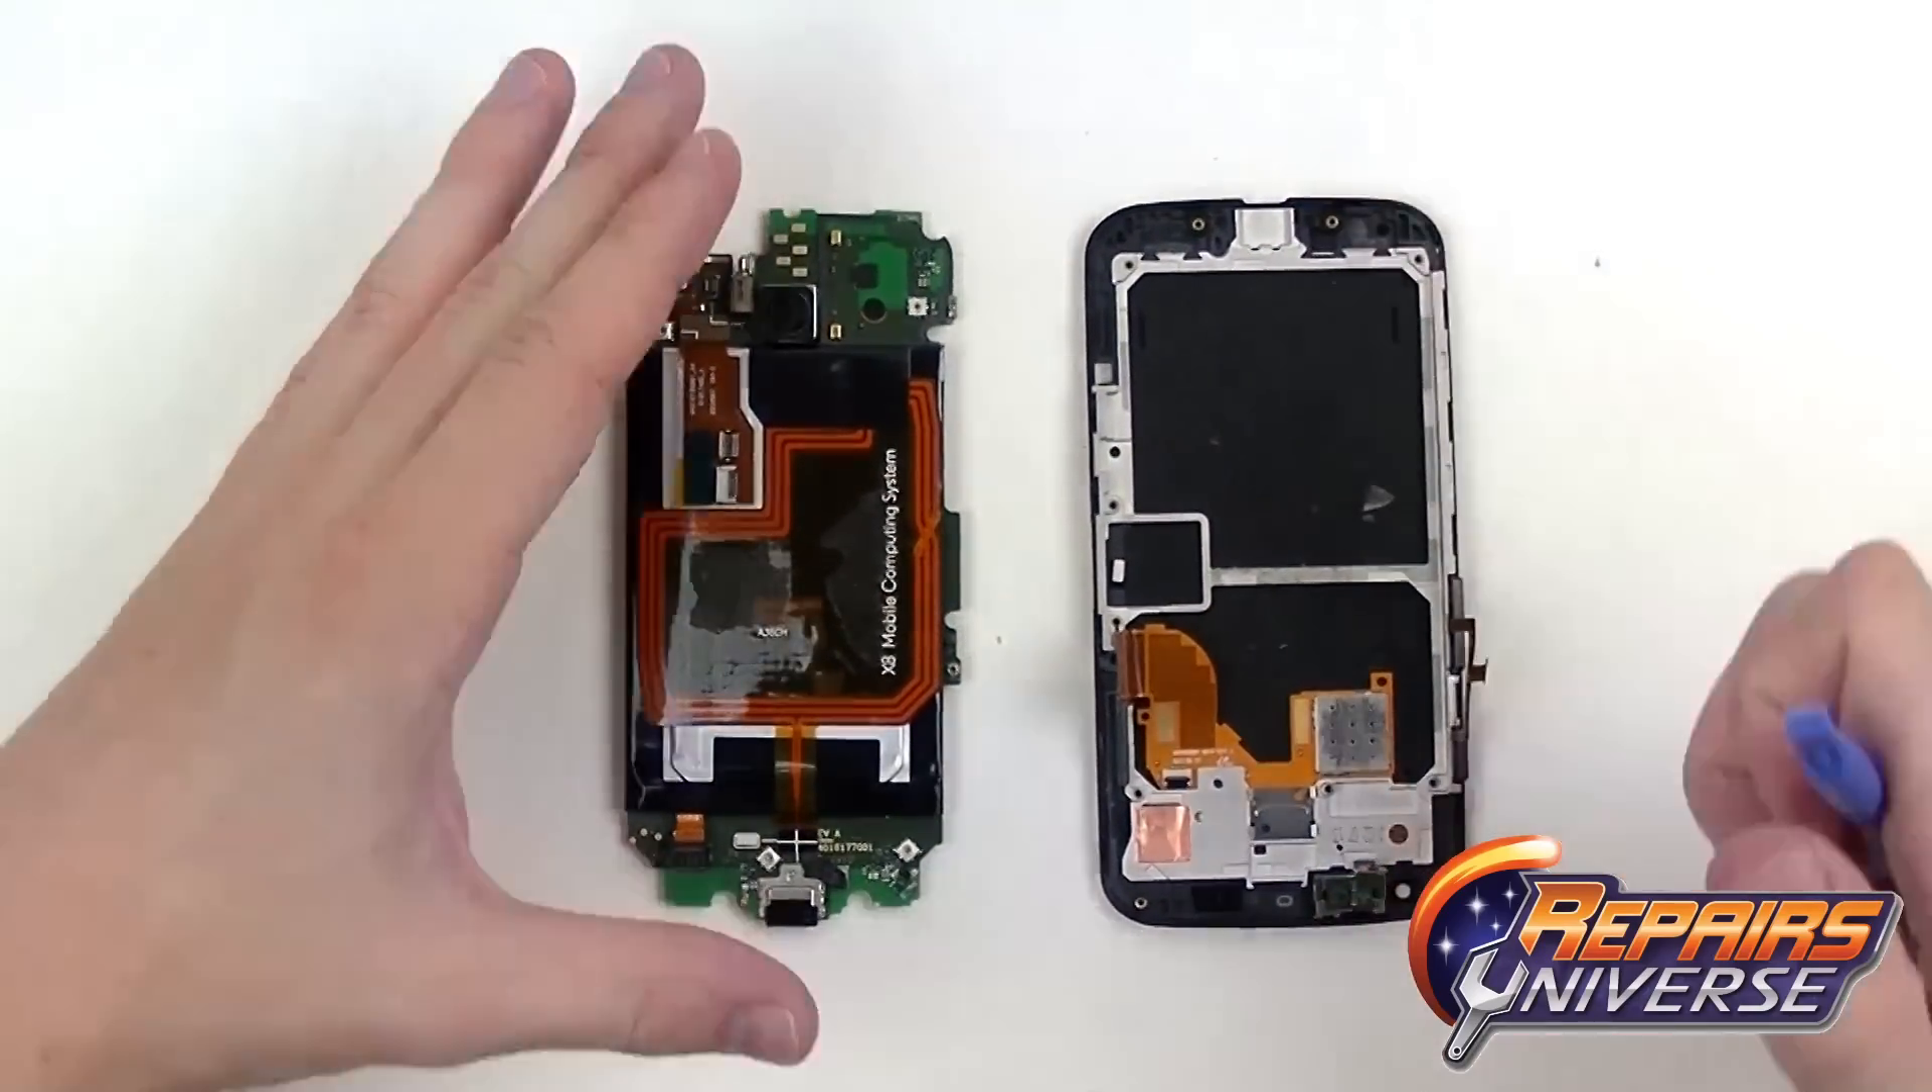And your motherboard and battery have now been fully removed.